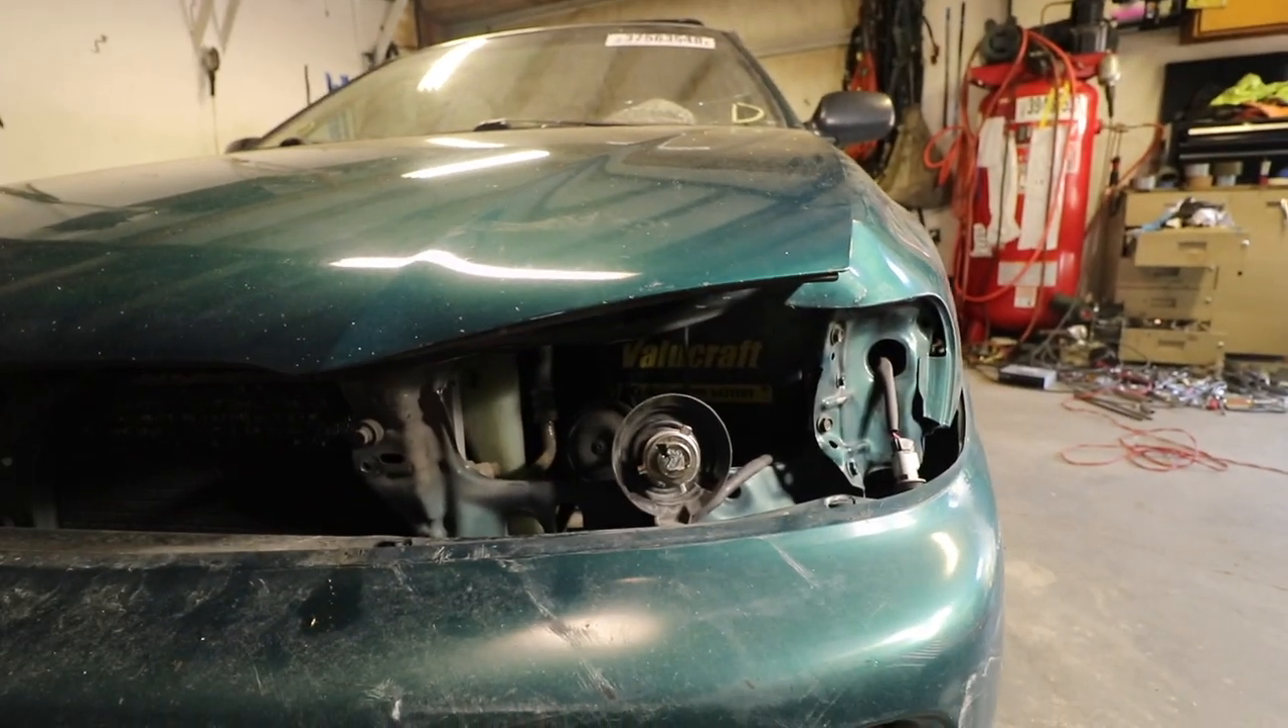As you can see the hood doesn't line up straight because this fender is punched in right here.